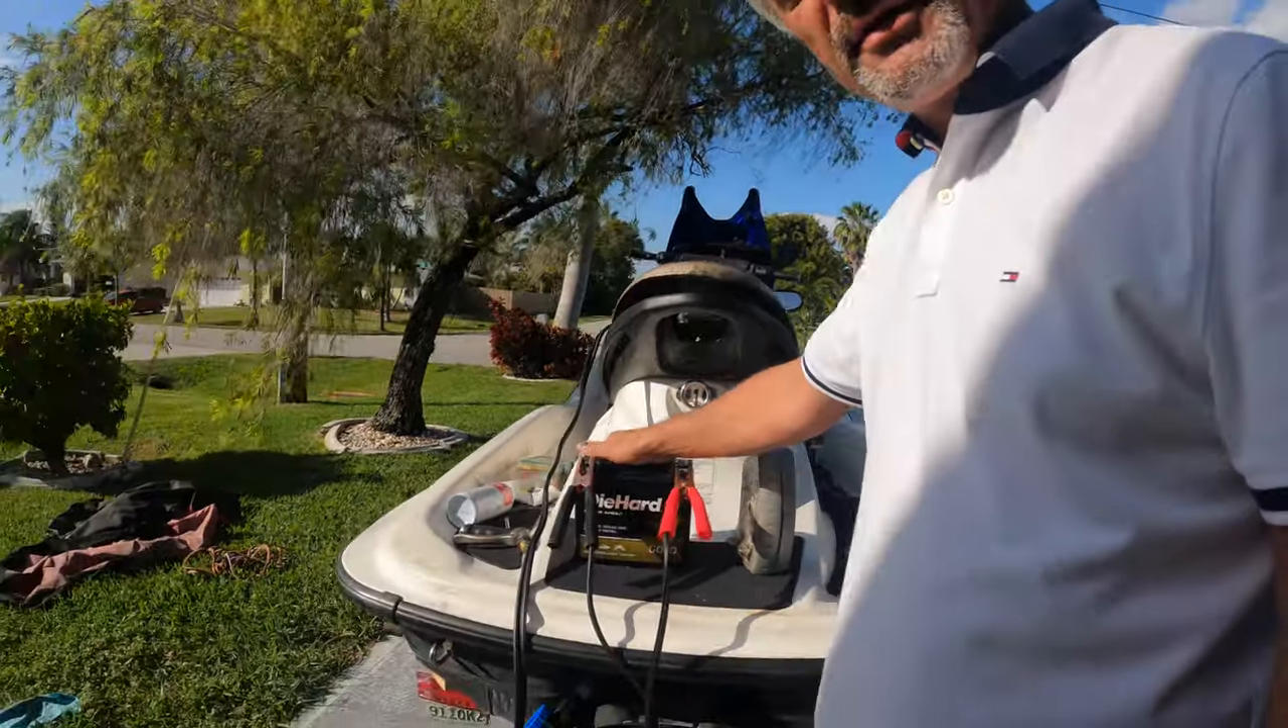We're just missing to install this battery.